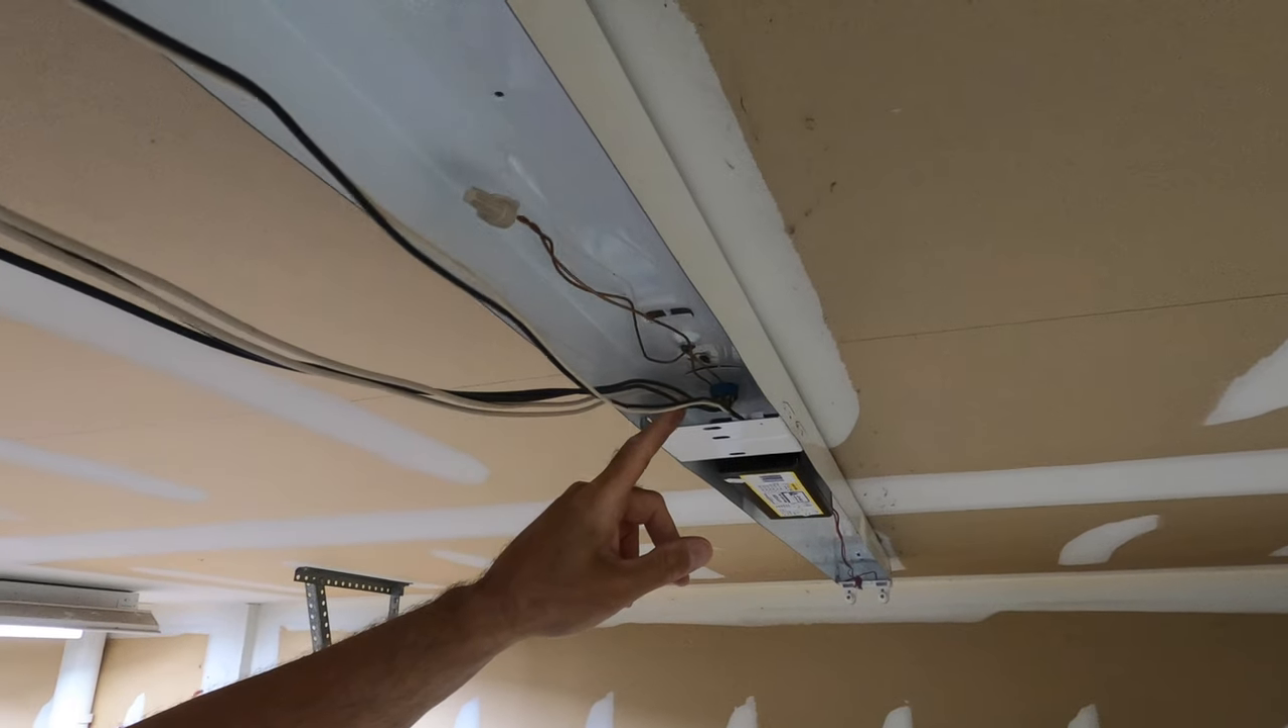Okay so we have our covers off.